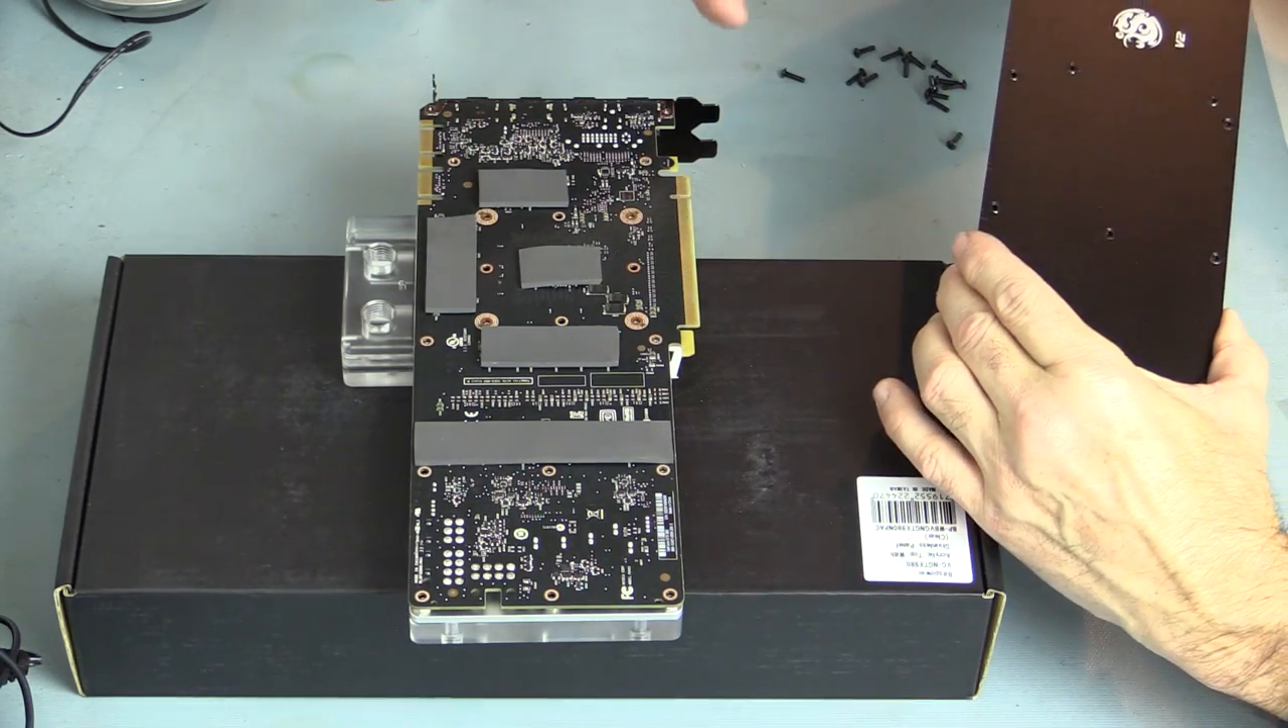Okay now that we have the pads installed along the back we're ready to install the back plate and secure everything together.